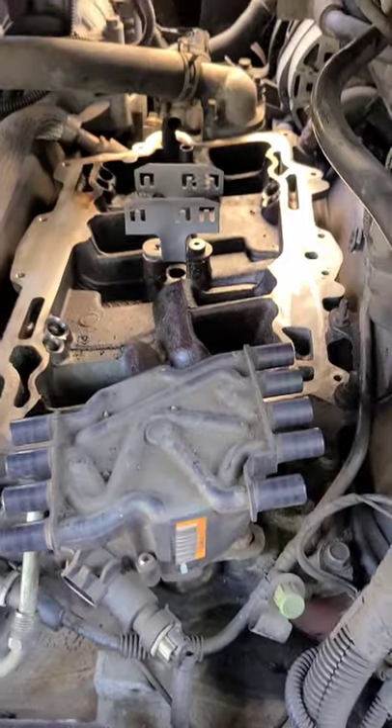All right so we got the upper intake cleaned up as much as possible we put a new bracket right here.